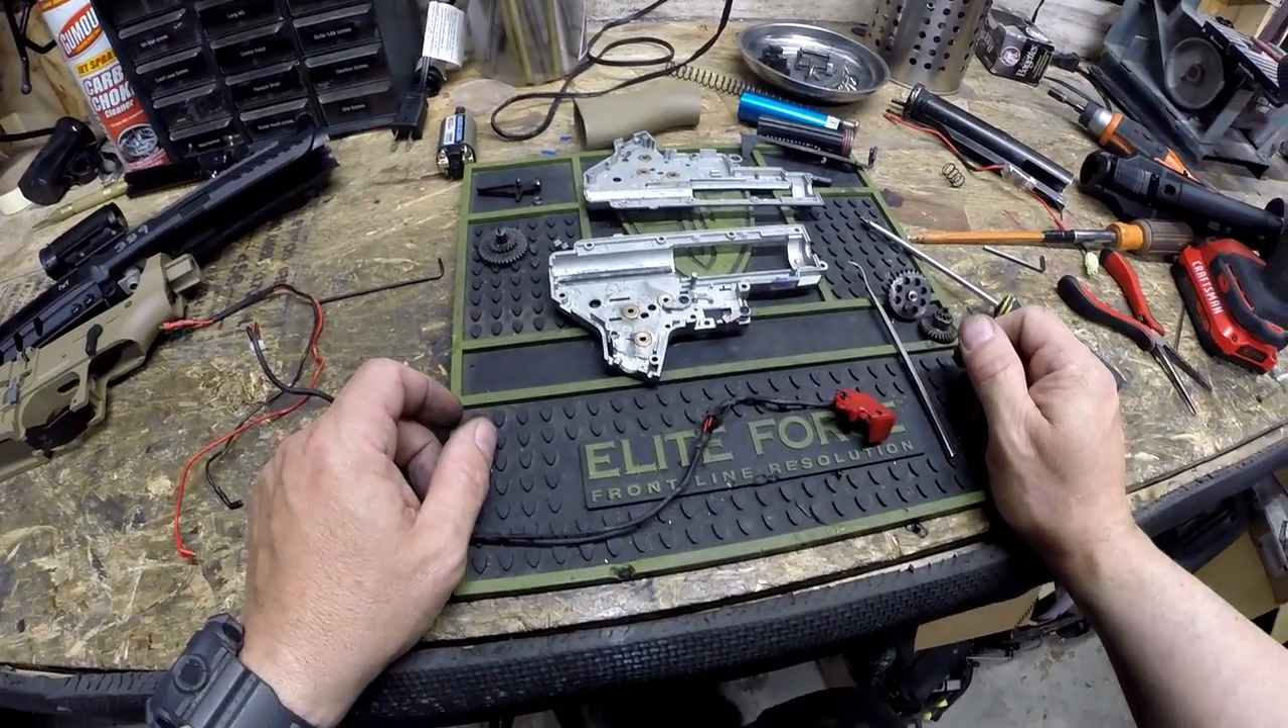We have a fully disassembled version two gearbox.